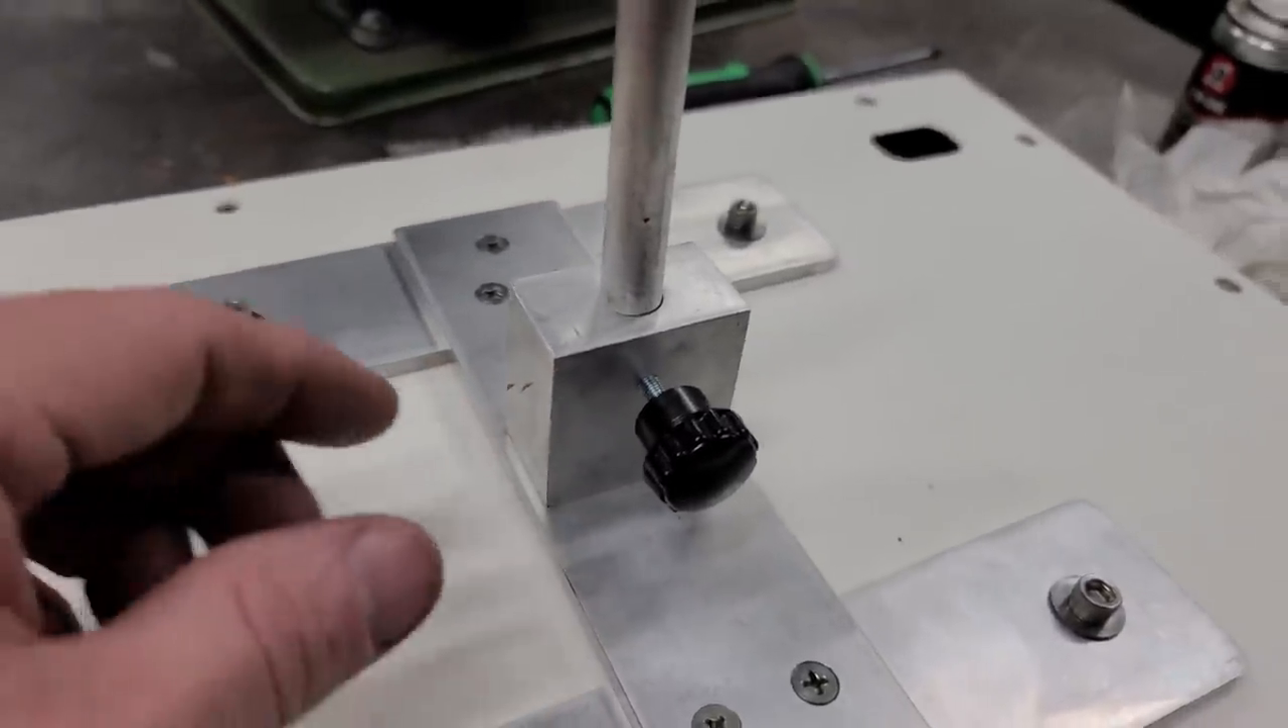Okay, now we're finished with our block I put this handle in it.